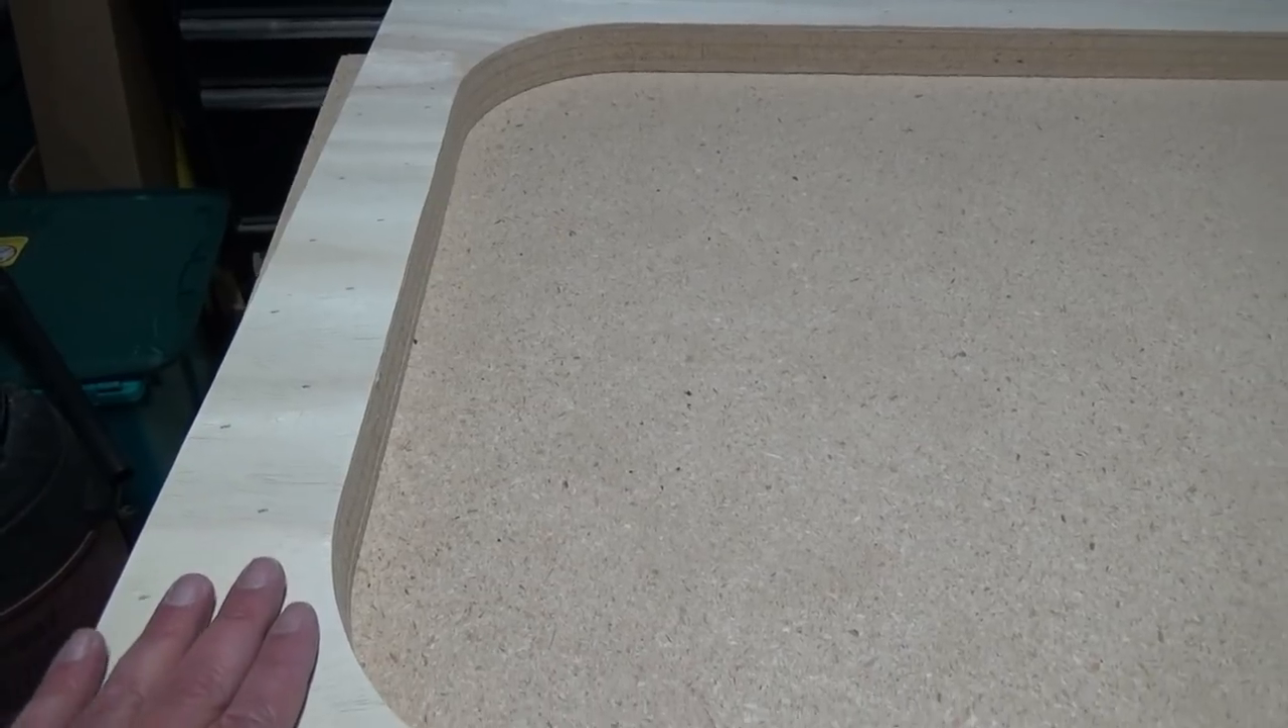So, I fastened the quarter inch plywood all the way around on top here, and routed that out nice and neat.